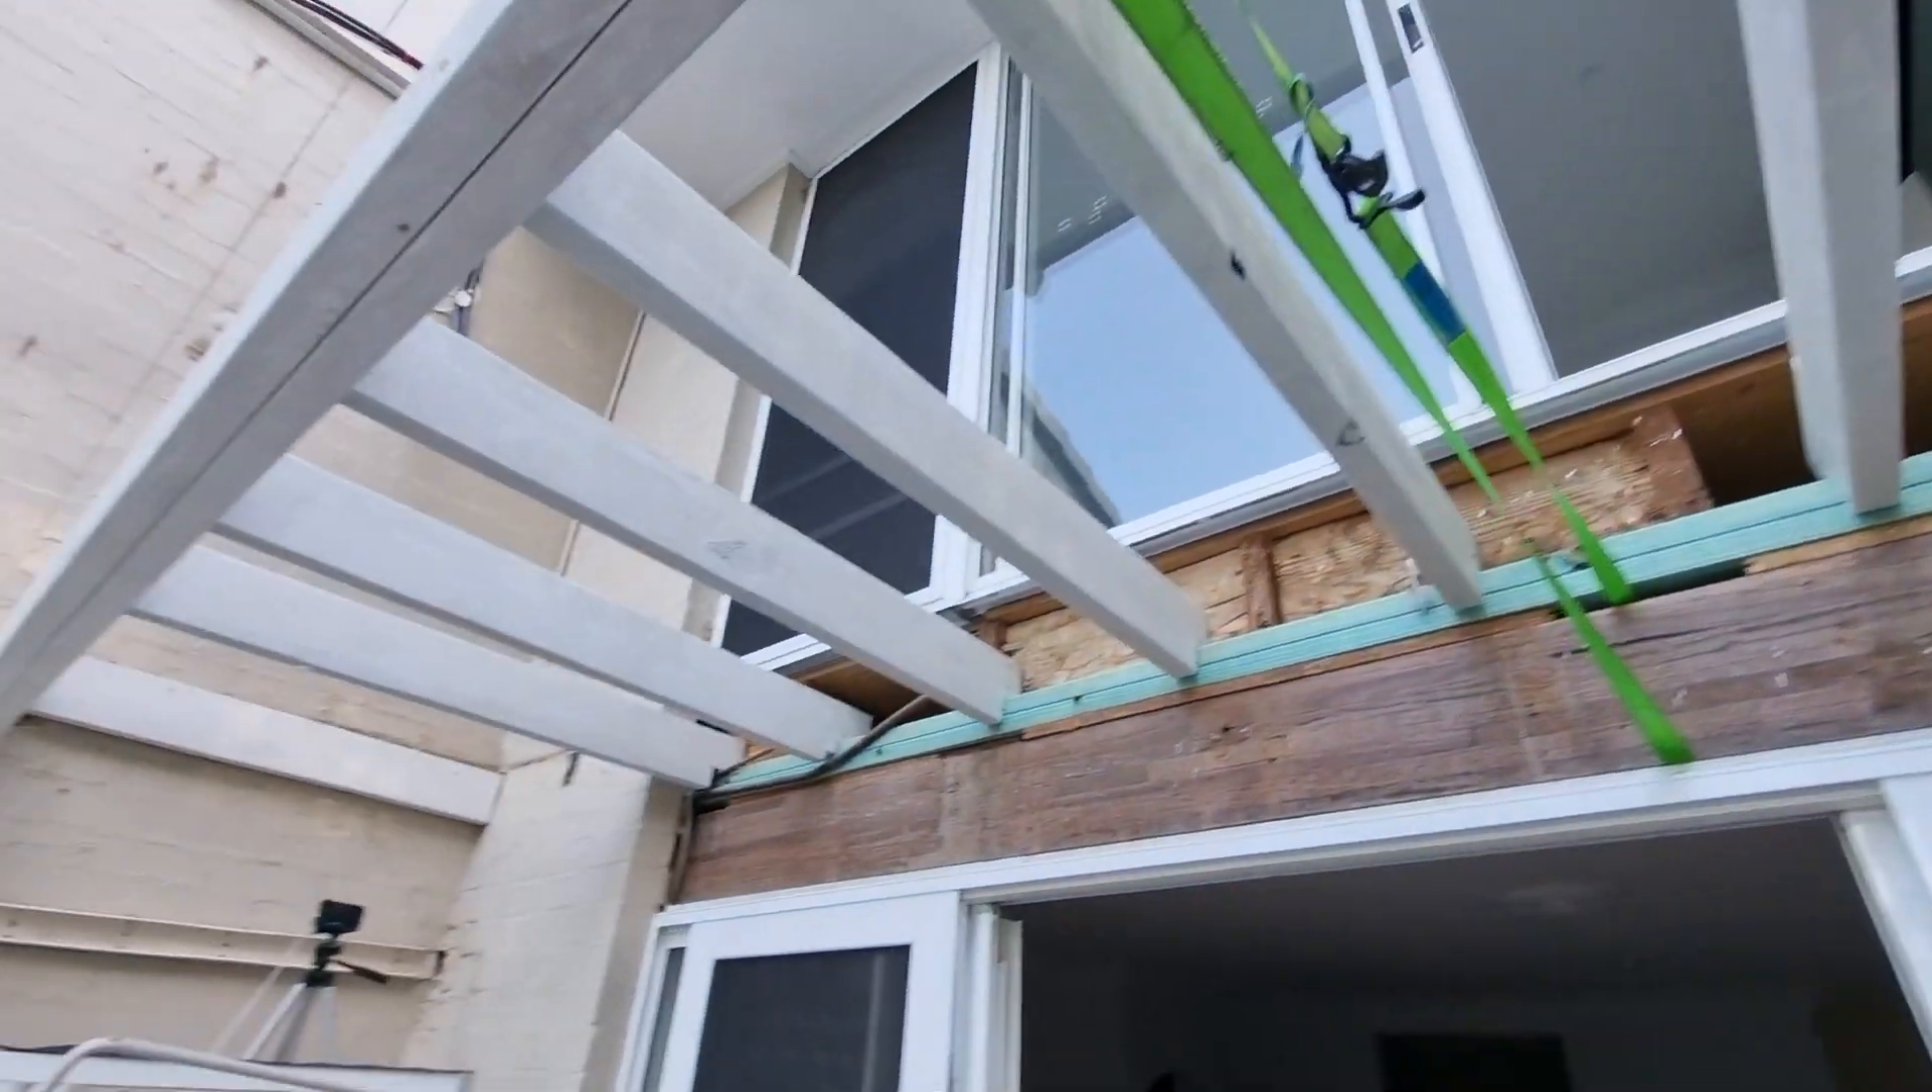I've got most of those joists up.